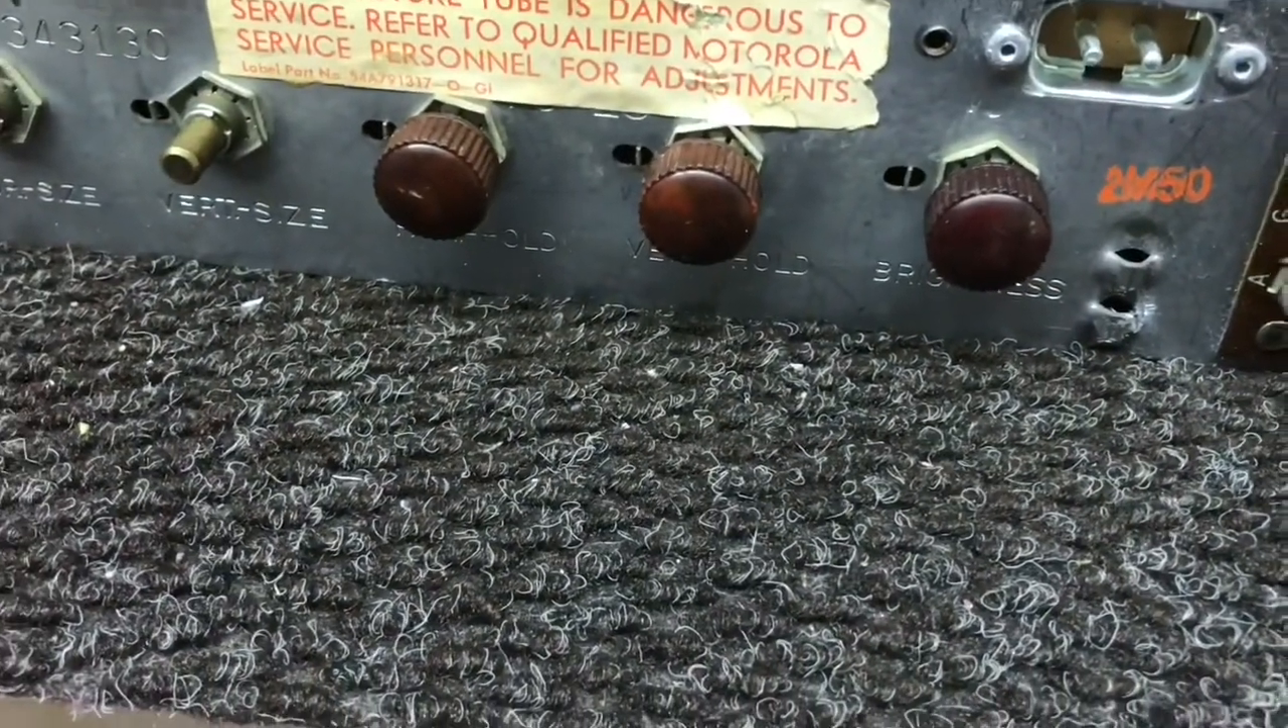This brightness control did not have a knob on it so I have some of those extra knobs on some parts sets so I went ahead and put one on that.